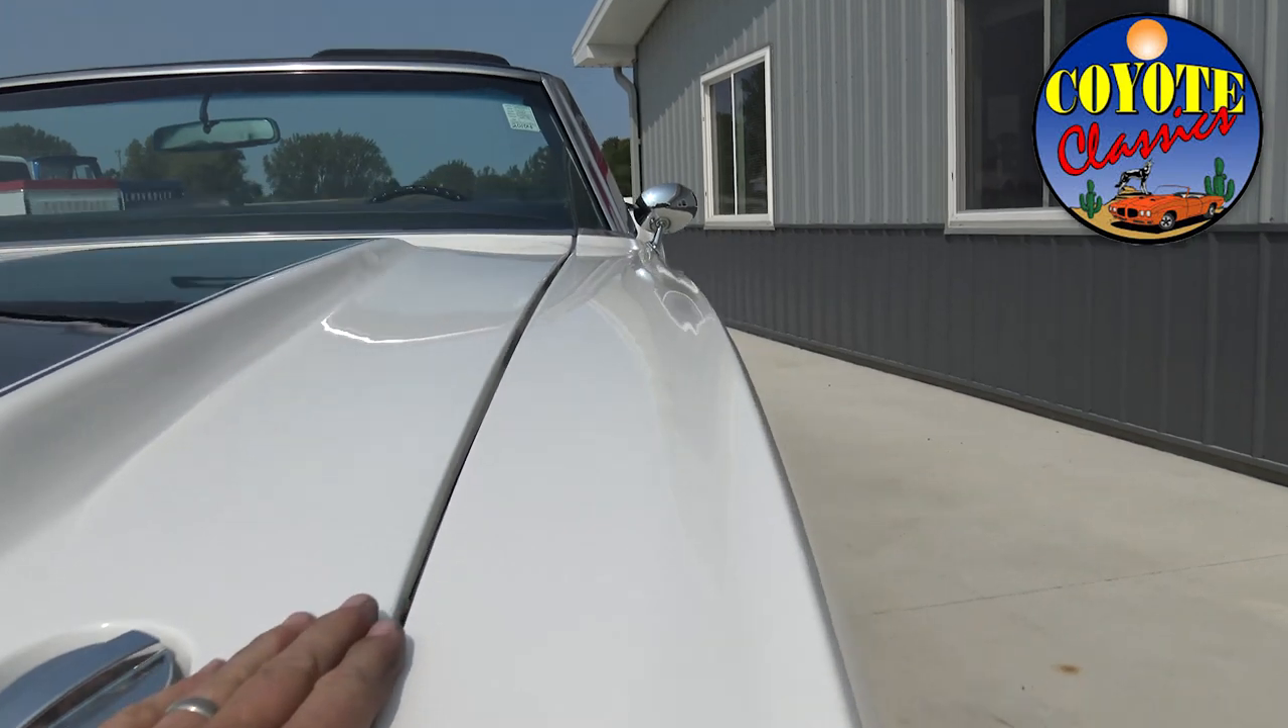As far as our gap goes we have a nice even gap from front to back lines up really nice across the top of the hood to the top of the fender.